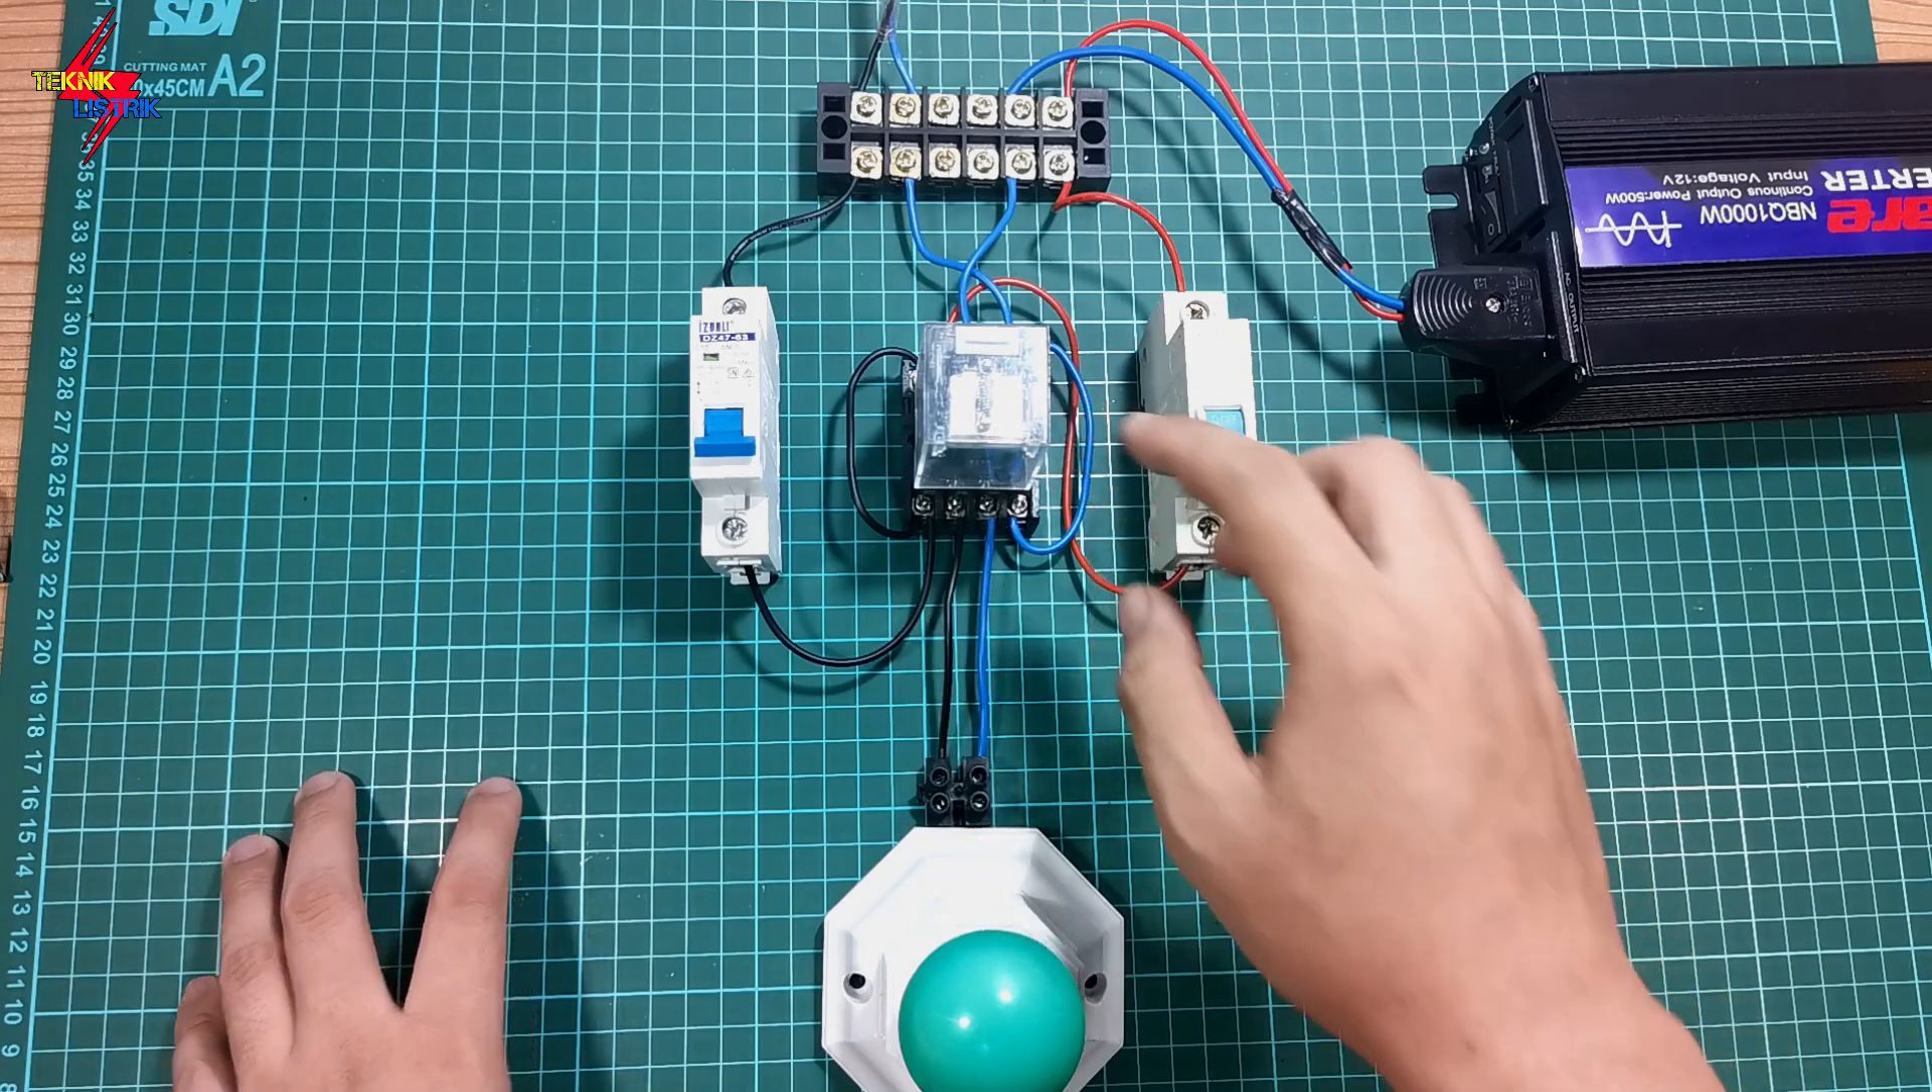Untuk relay-nya sudah saya pasang ya.